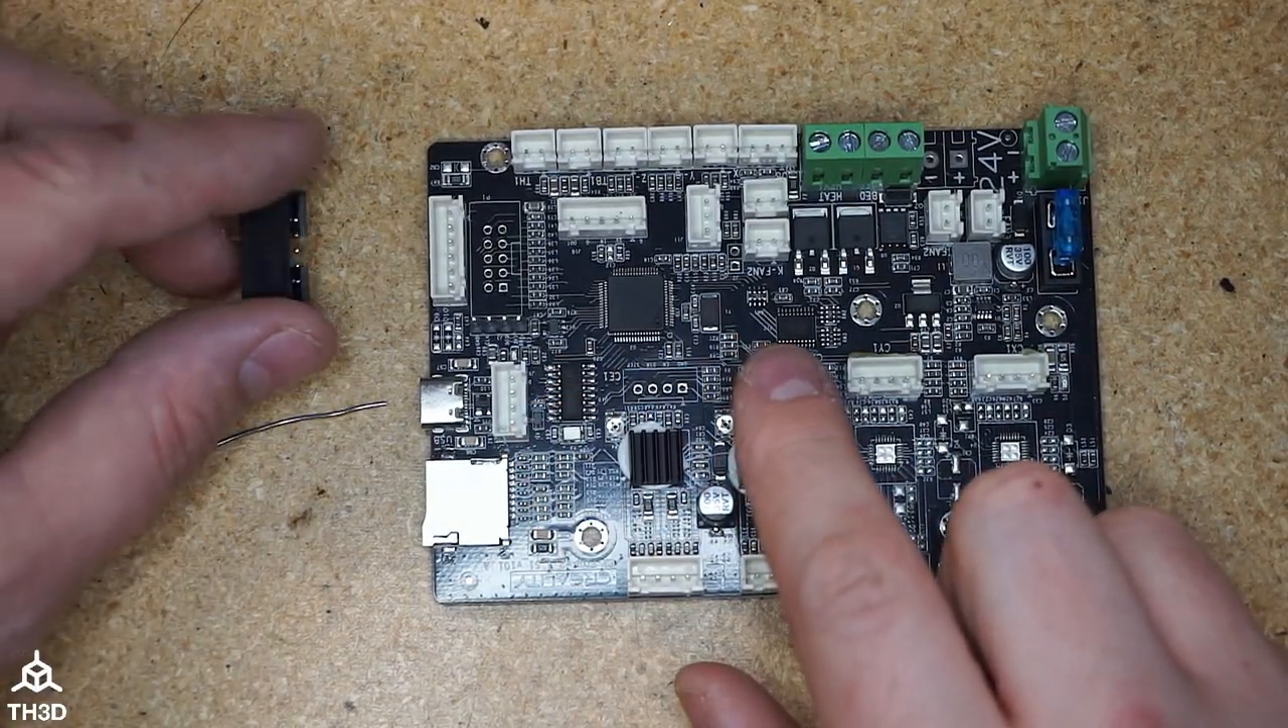We have the board removed from the printer.